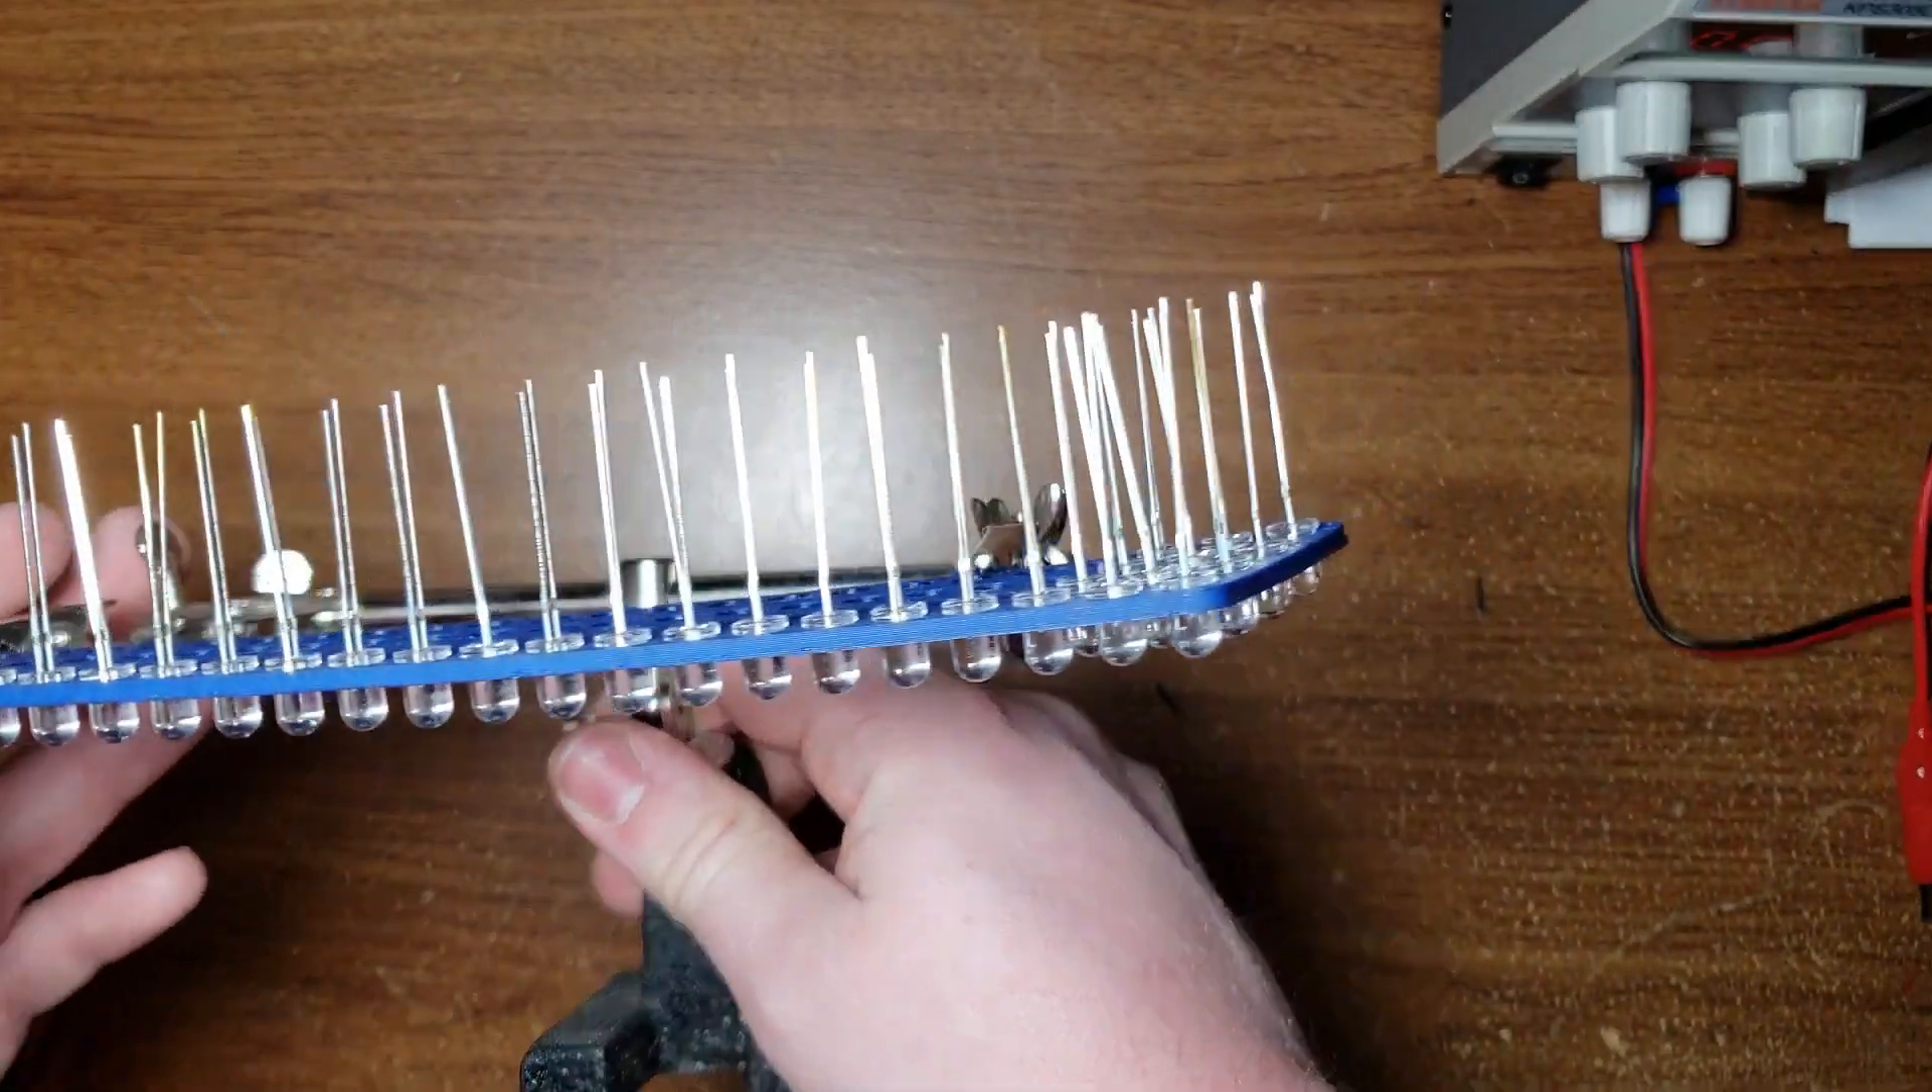So, now we've got all the running lights poked through there so you can see all the leads sticking up here.